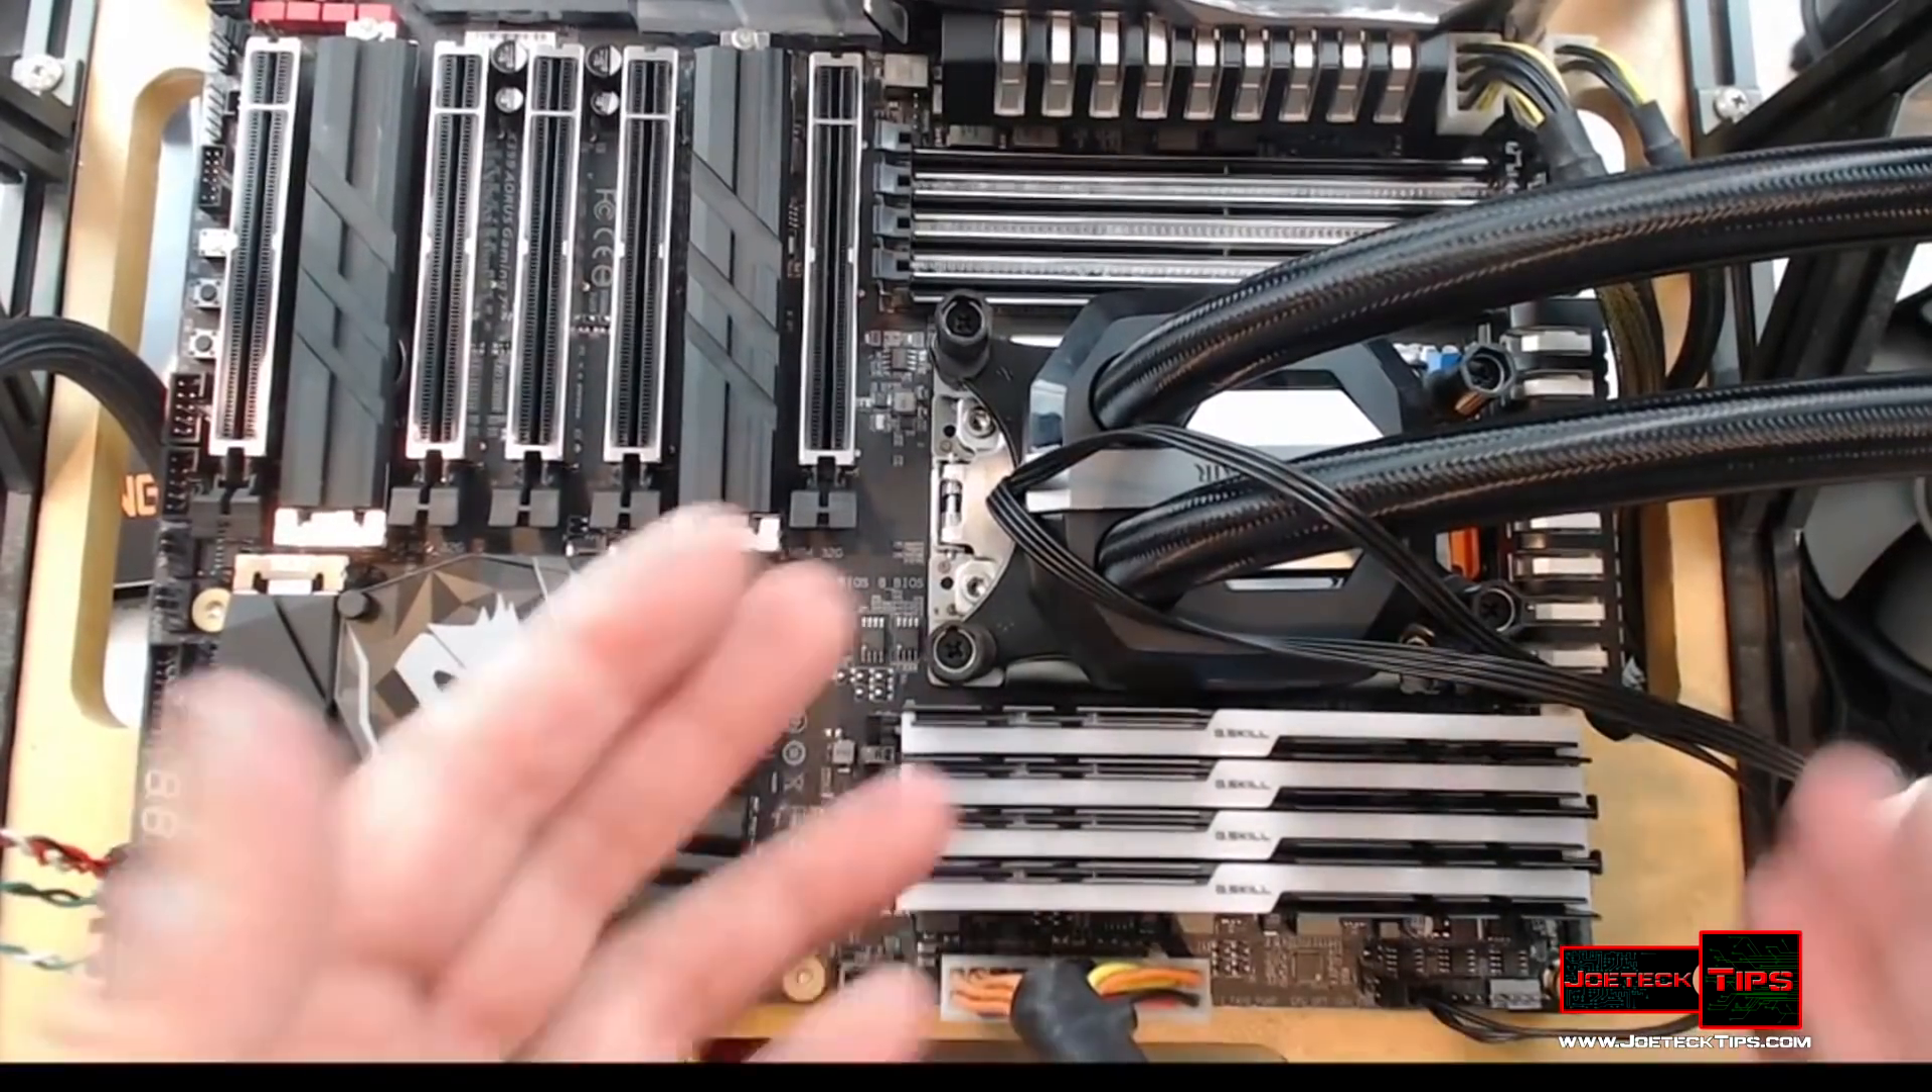So now we have the memory installed.